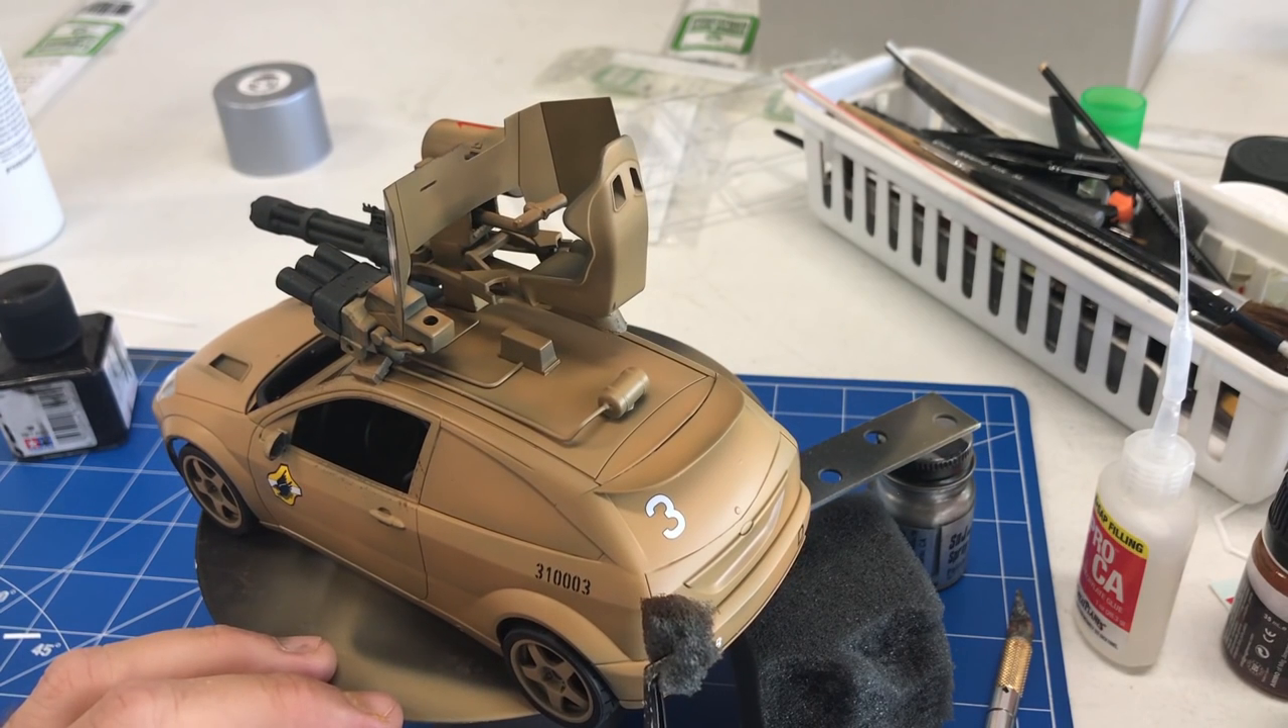So we've got all the vehicle assembled, all the decals on.